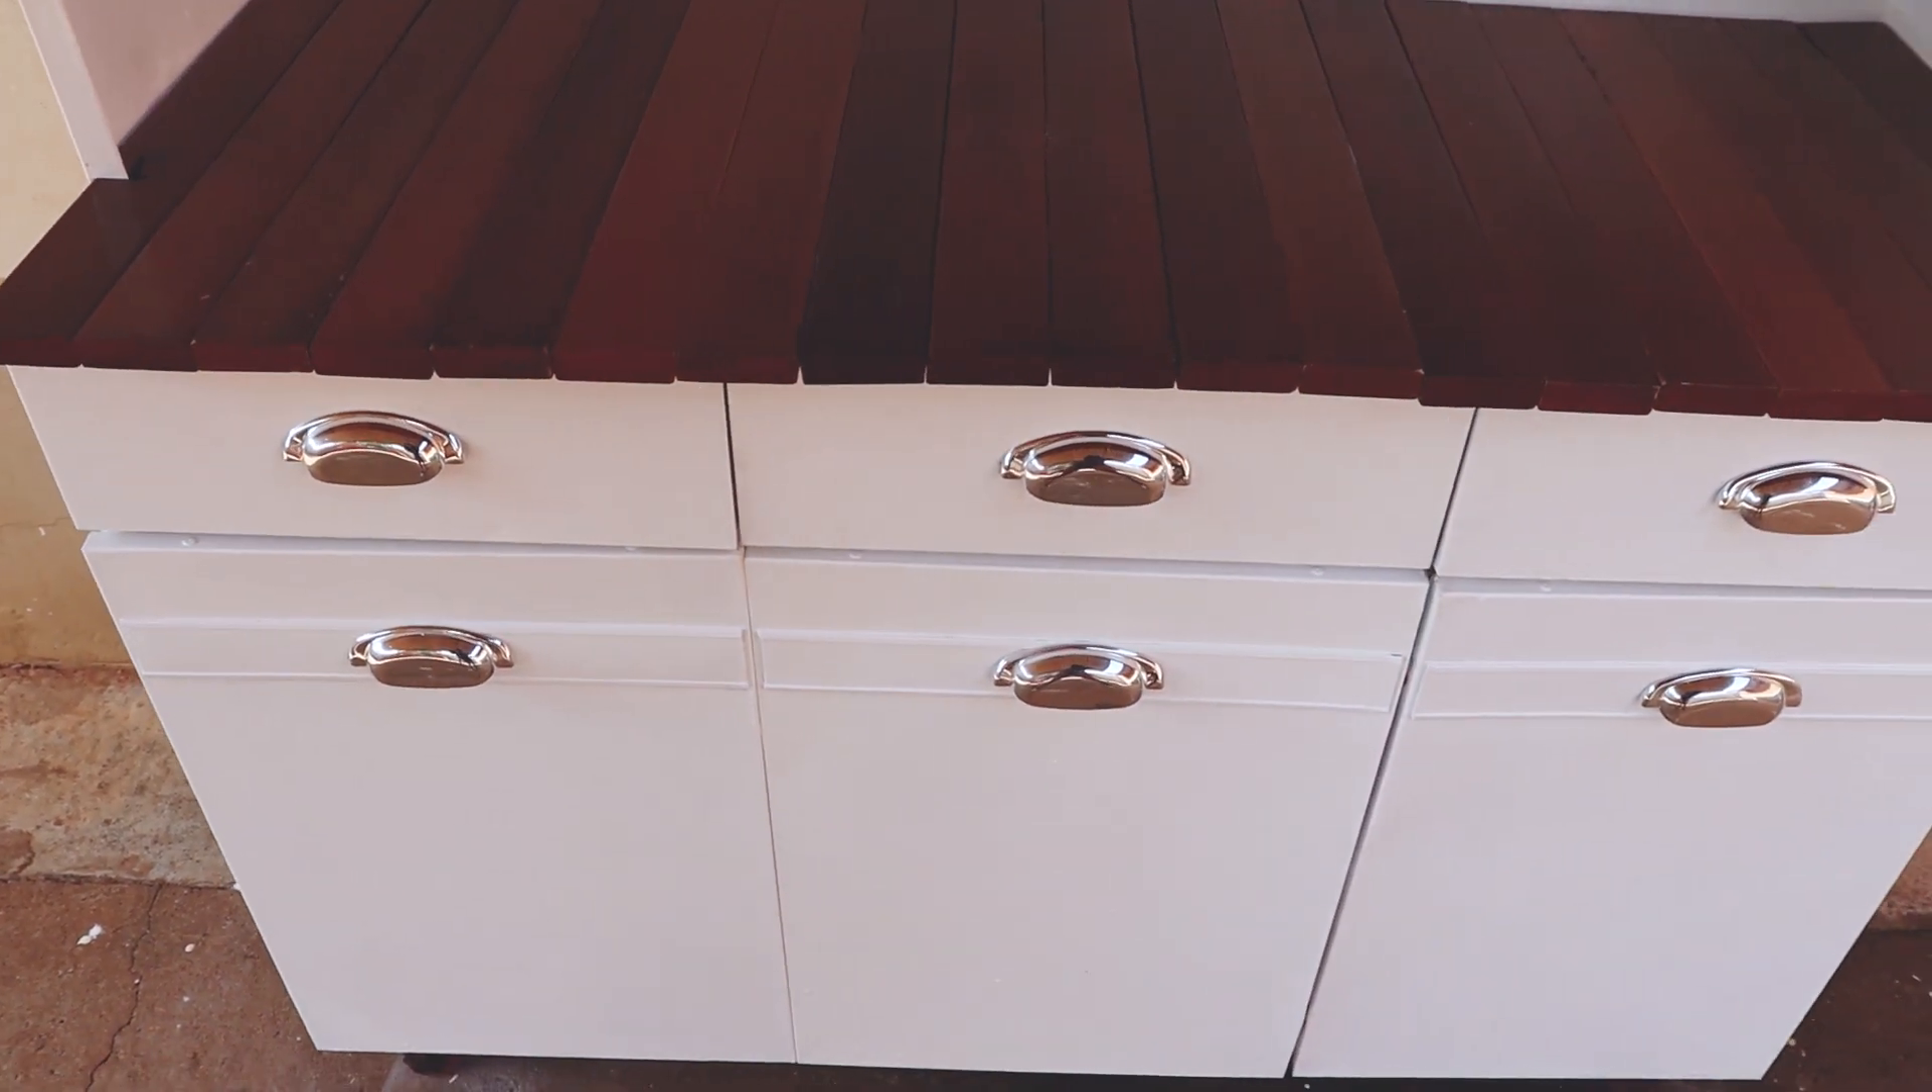Cortei o excesso de madeira do tampo e encaixei. E prontinho.